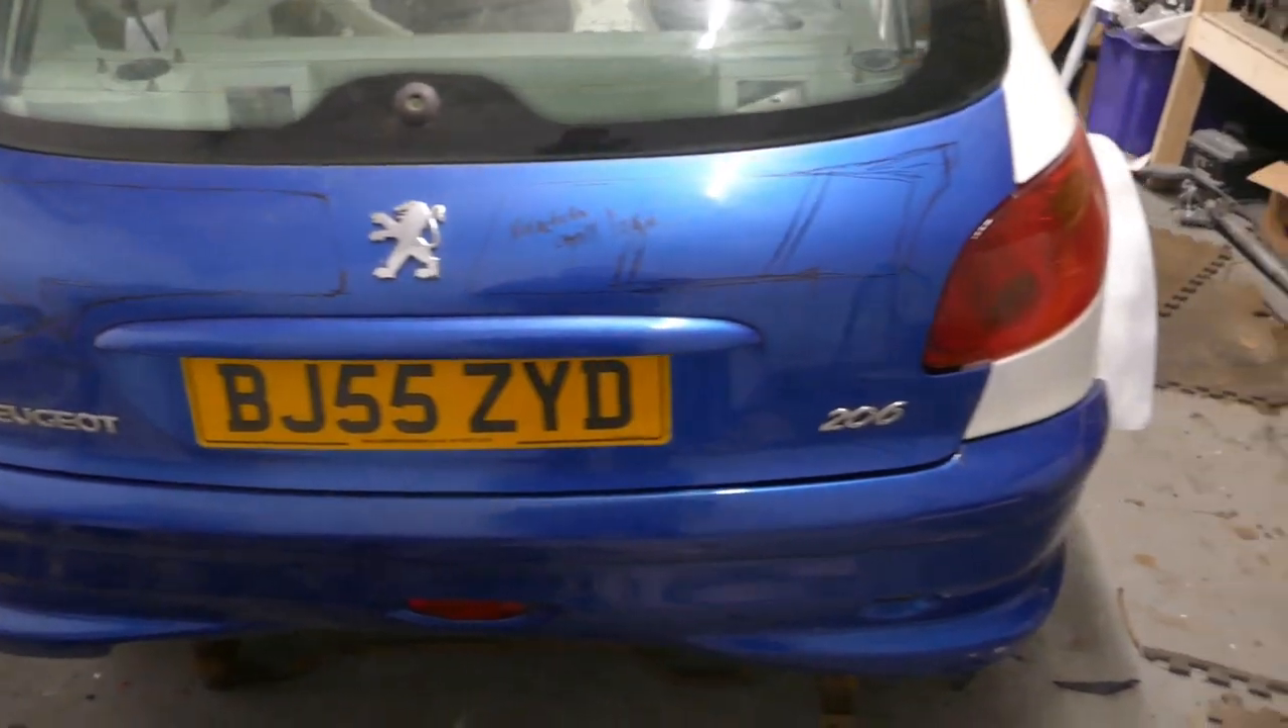So that's the look from the back with the boot and the bumper on.